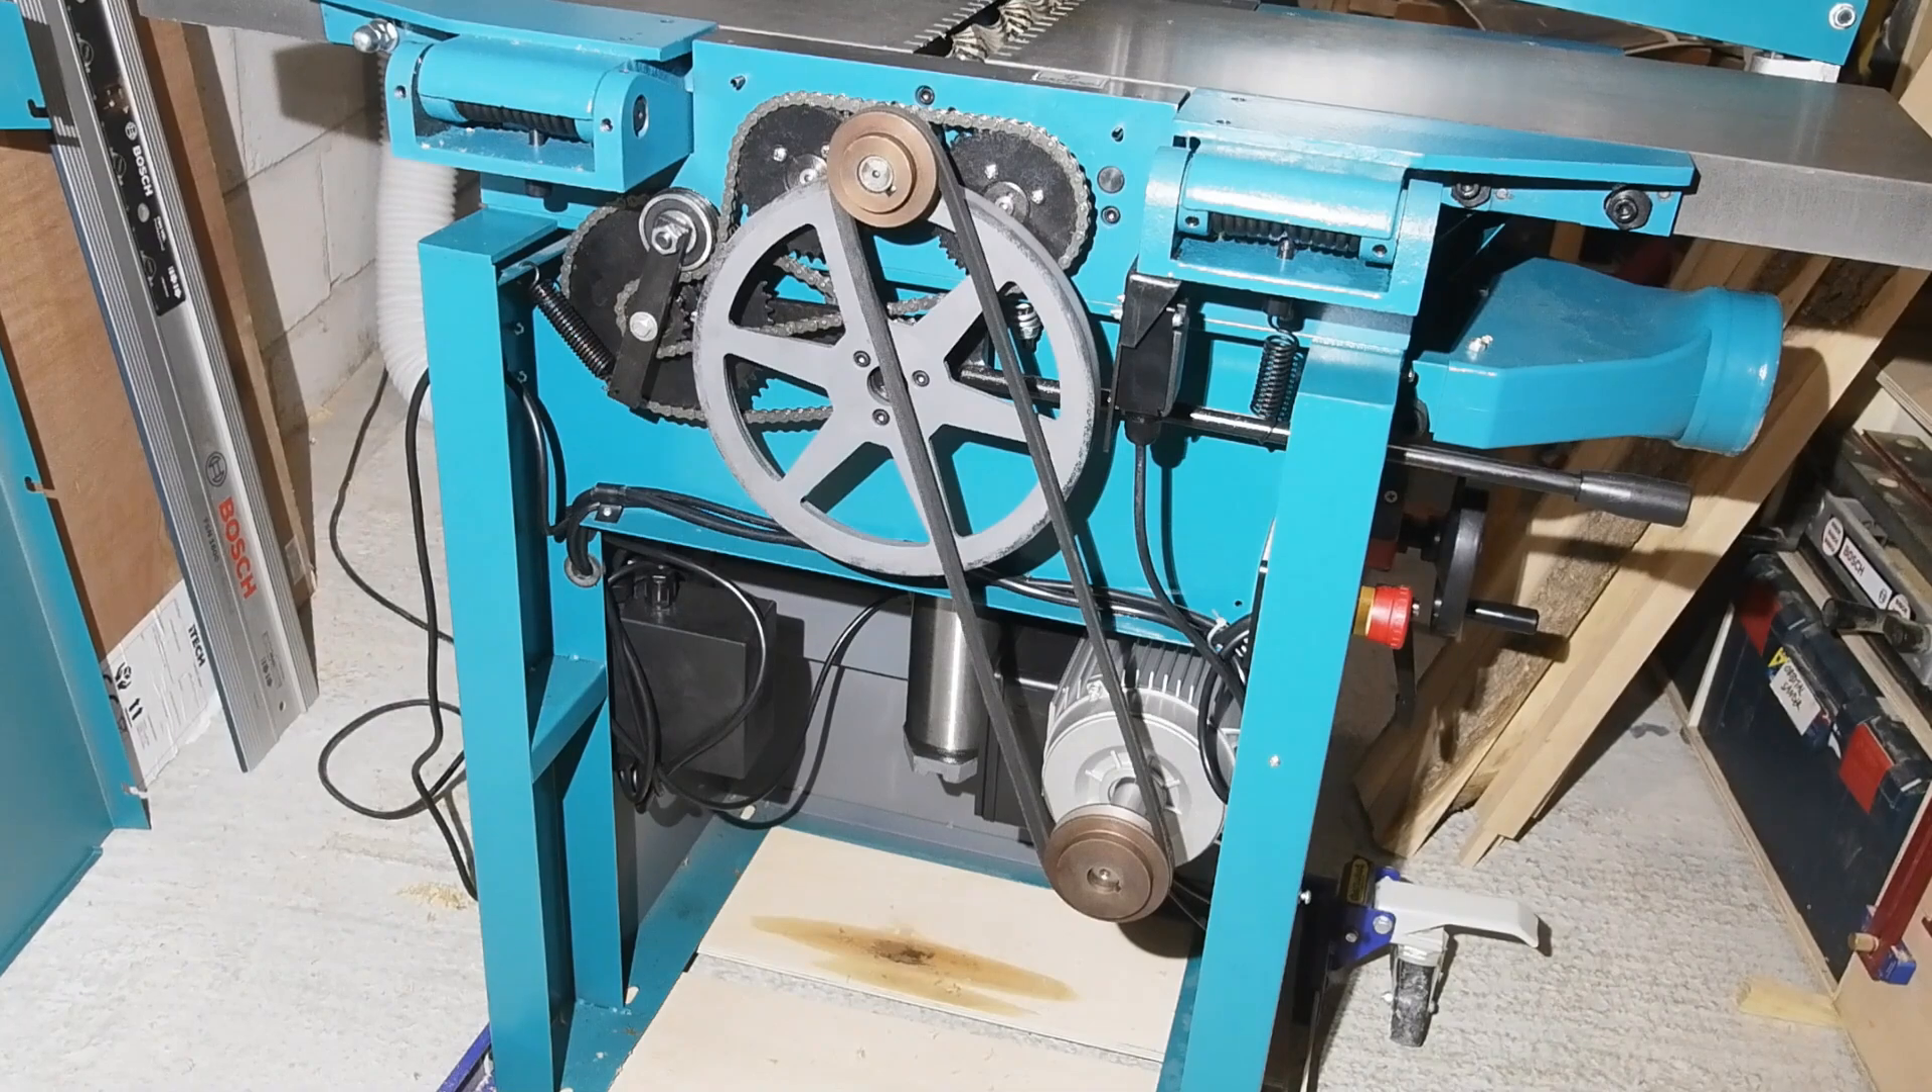I've taken the cover off the back of the machine so you can have a look inside.